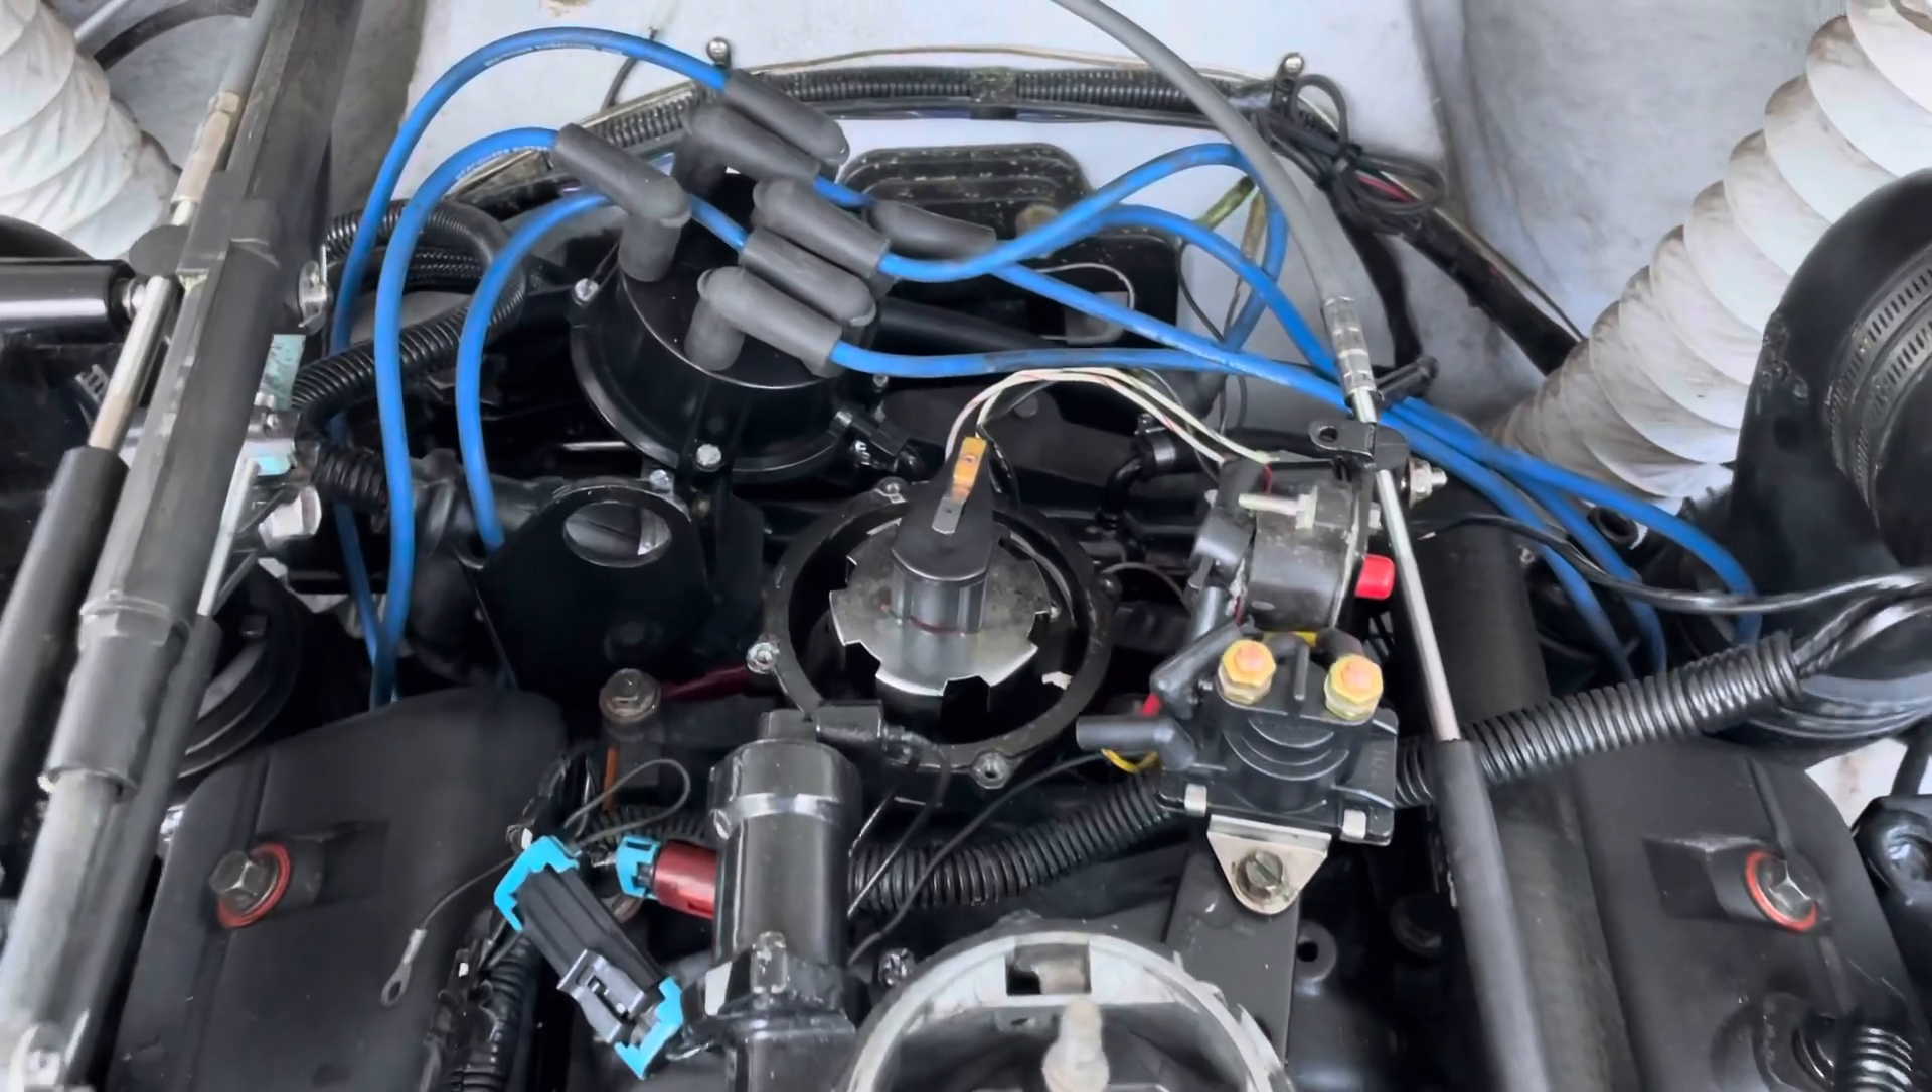Okay, the distributor cap is now removed and I also took the air cleaner cover and air cleaner off the carburetor just to make some more room.